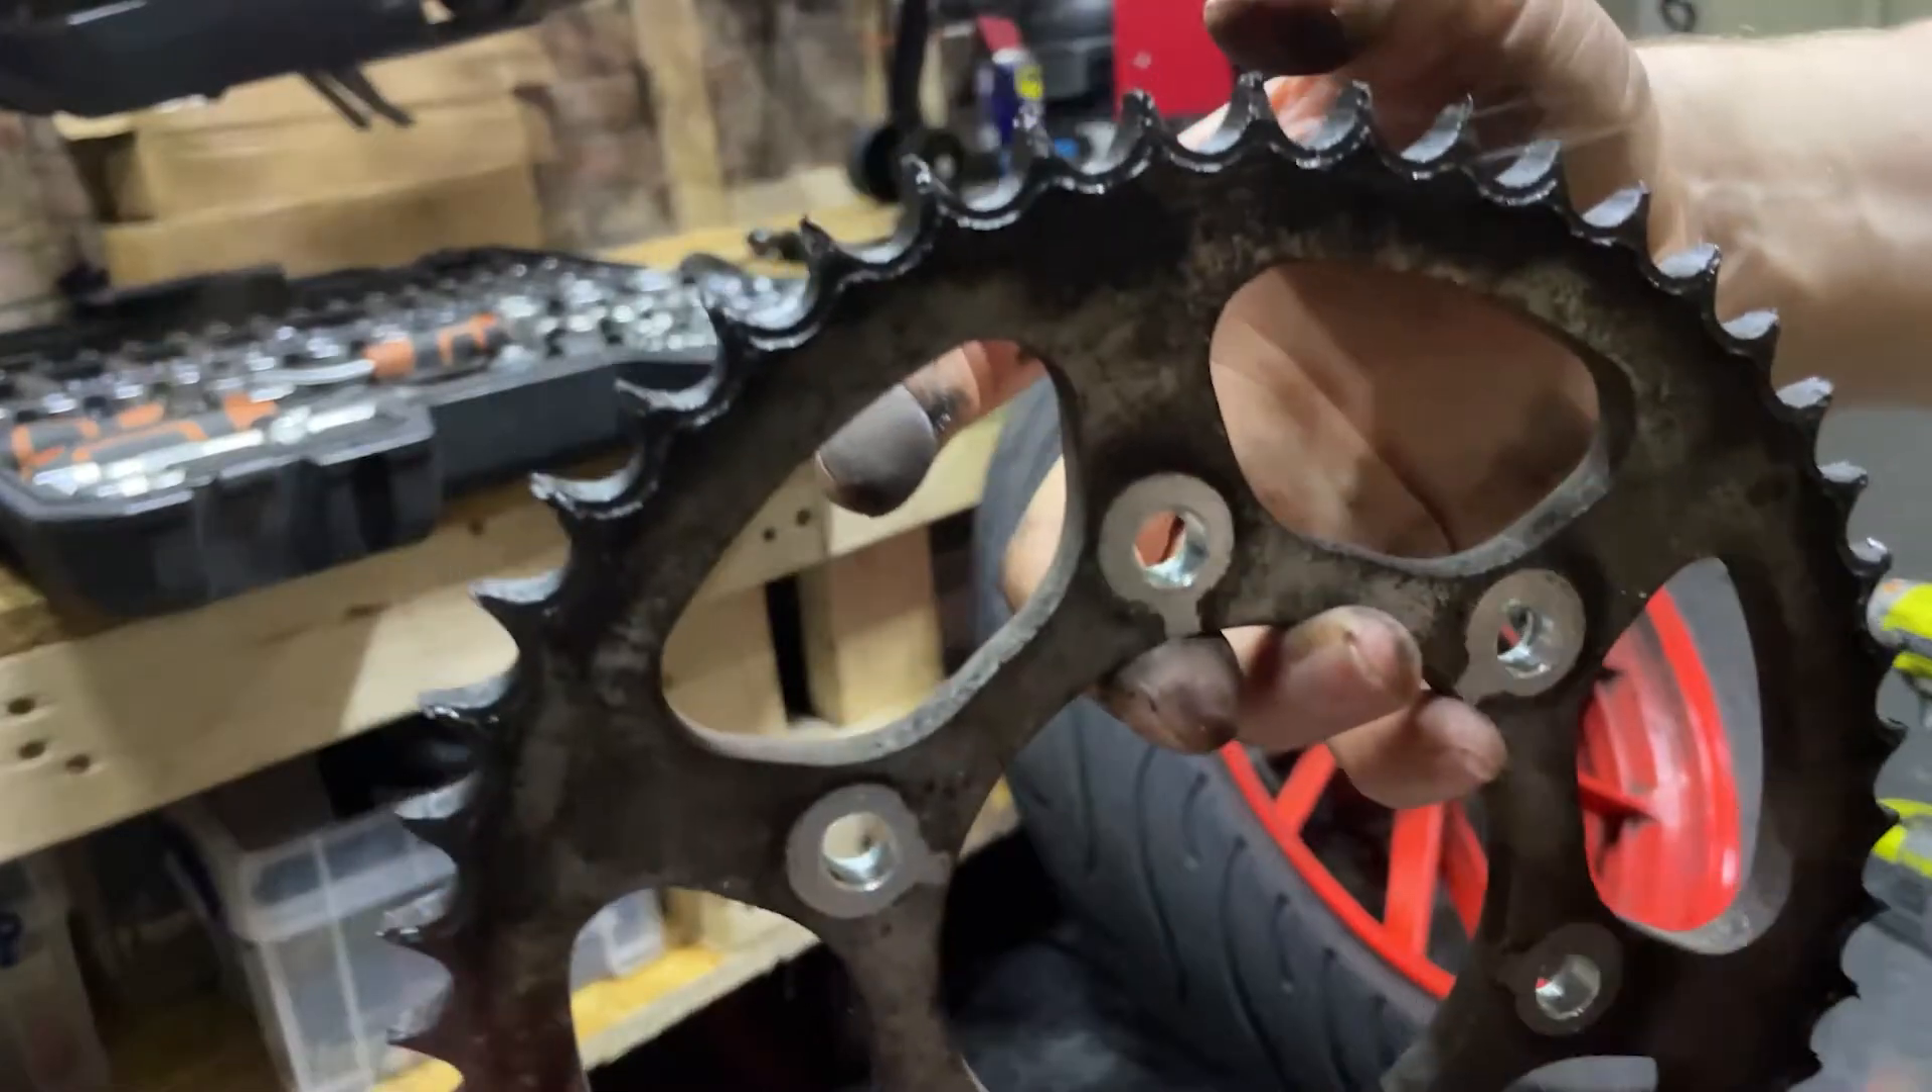There you go. That's the sprocket off.